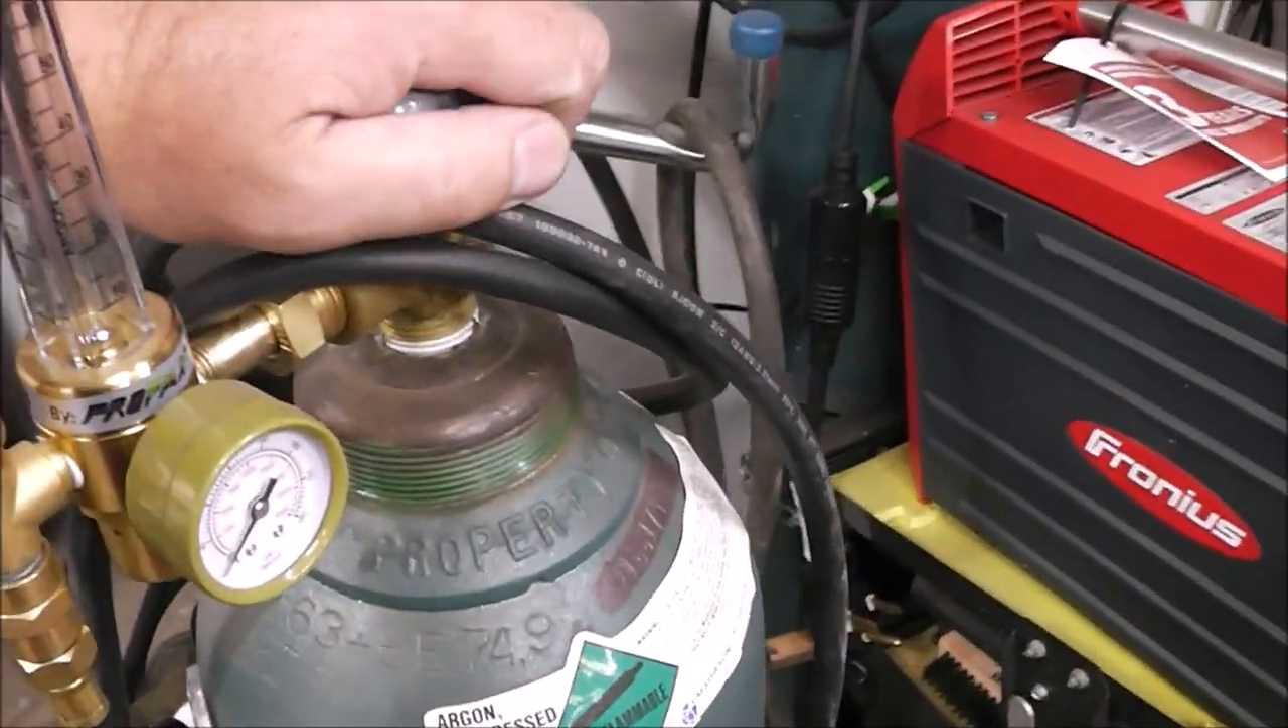So, I've got my bottle connected up.